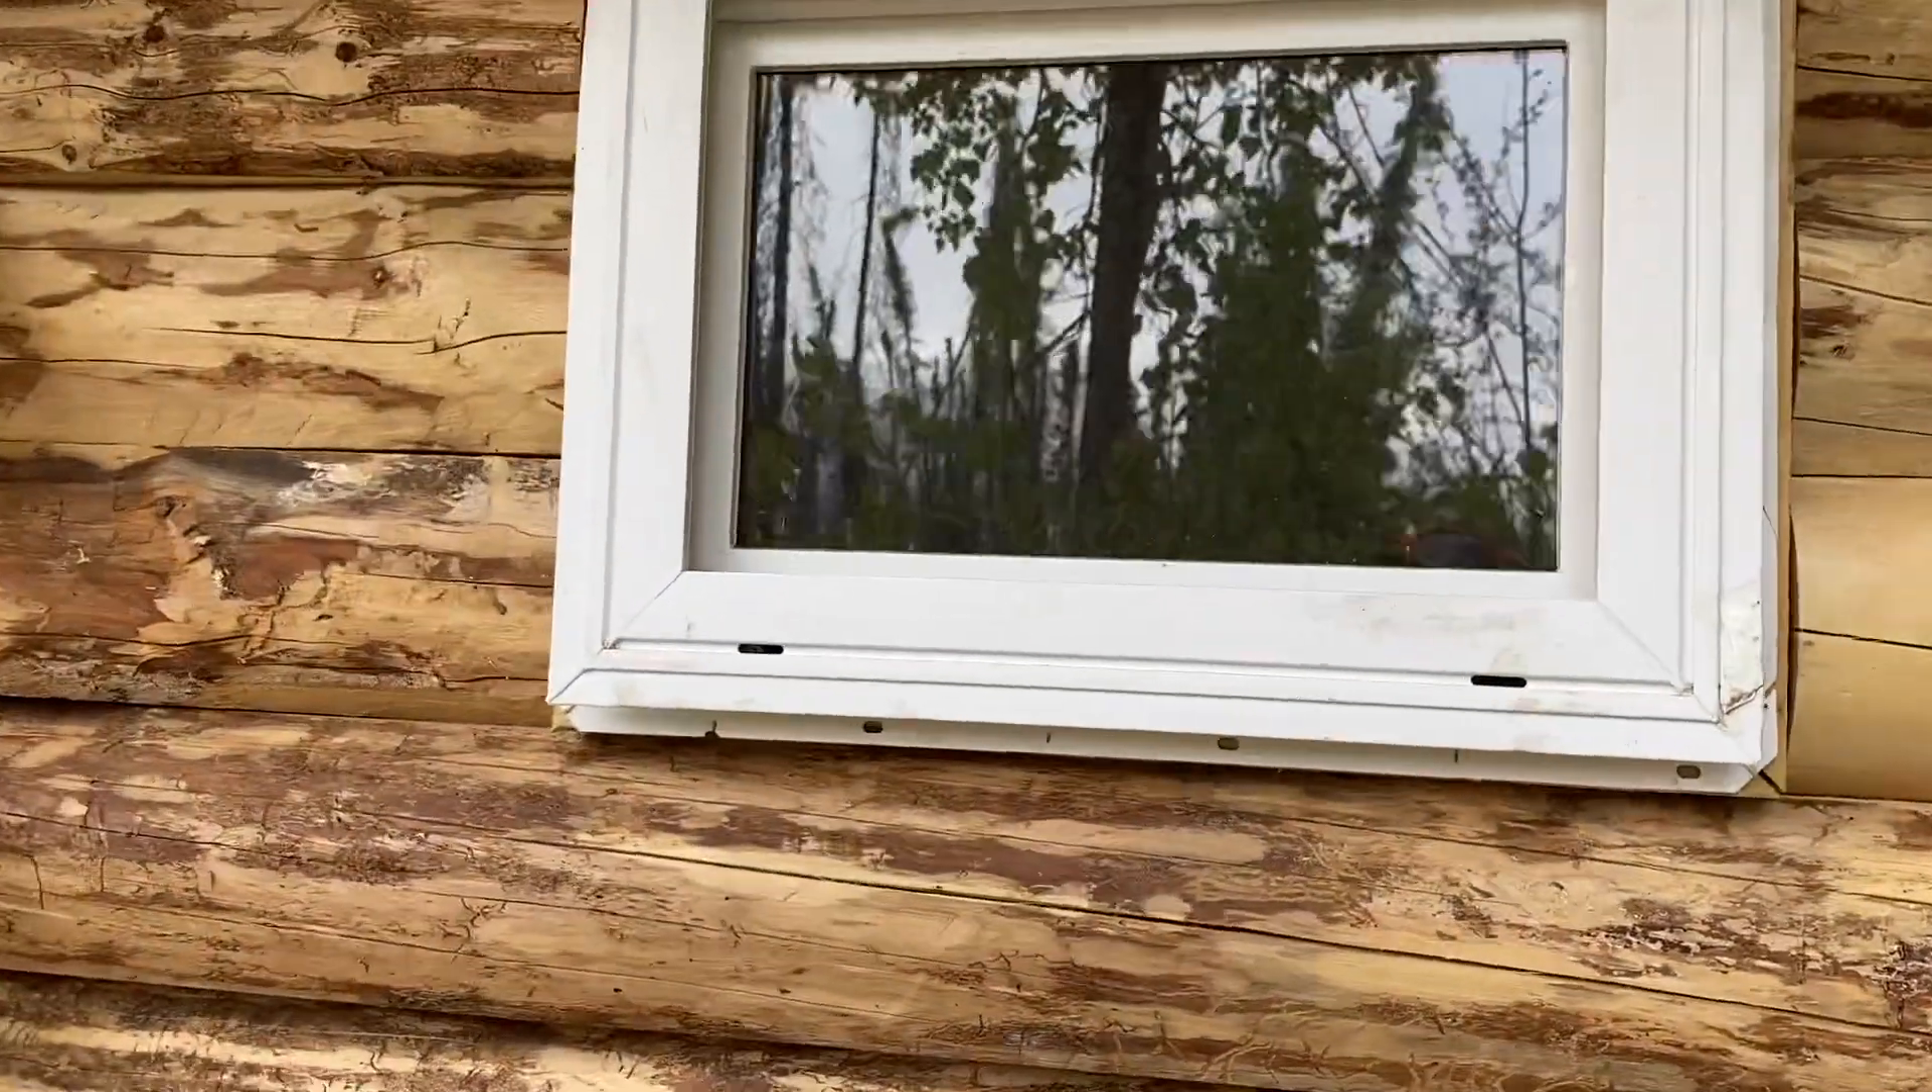So, we still got to put some trim around the window, we haven't done that yet, we forgot that.